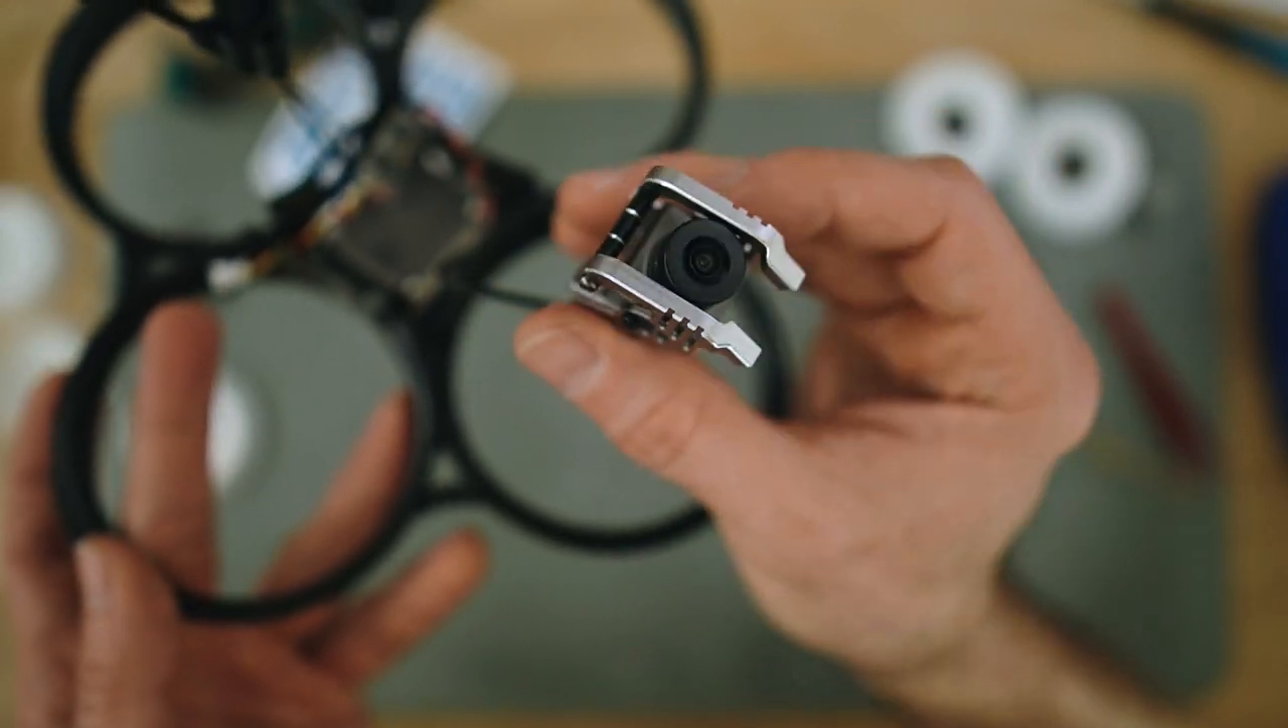The camera is inside now, the metal, the aluminum plates, and it looks quite protected there.